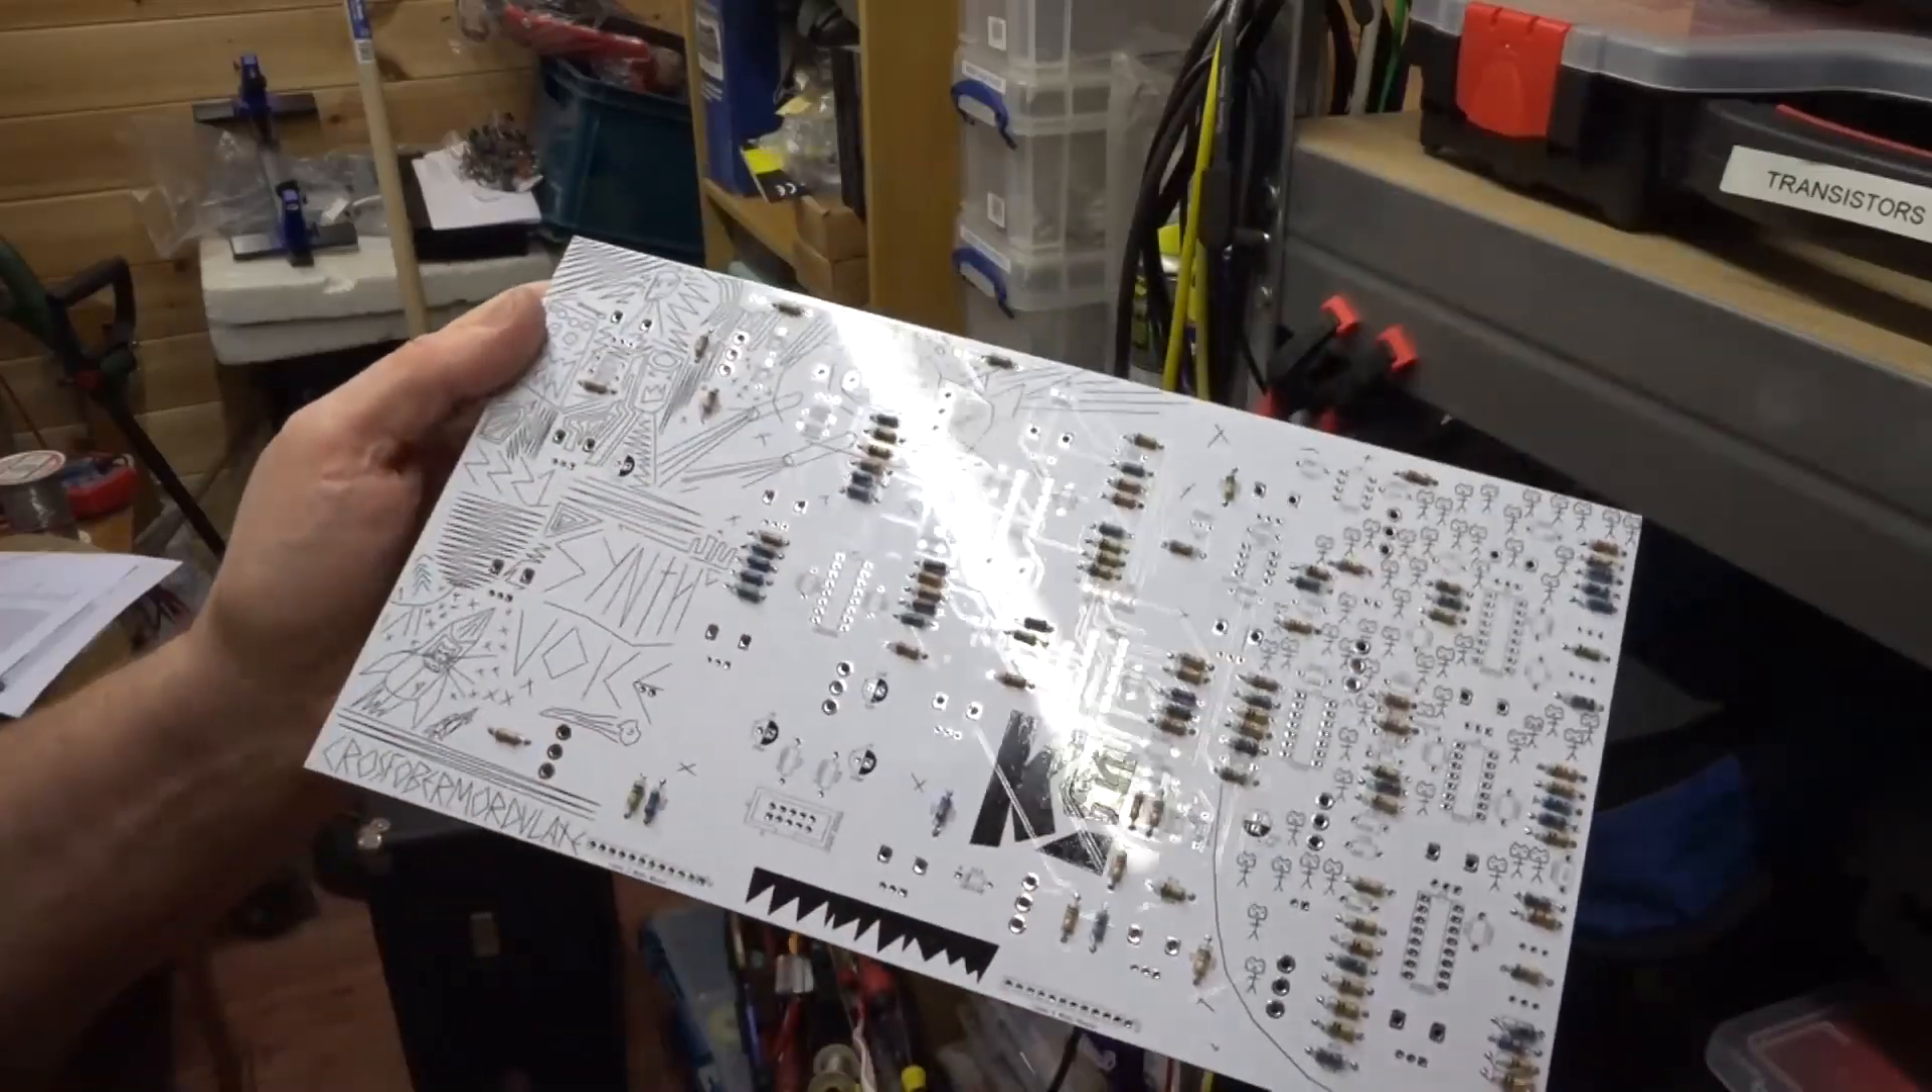Well as ever with these things it sometimes takes longer than you think but all the resistors are in there now and there was a lot of them.